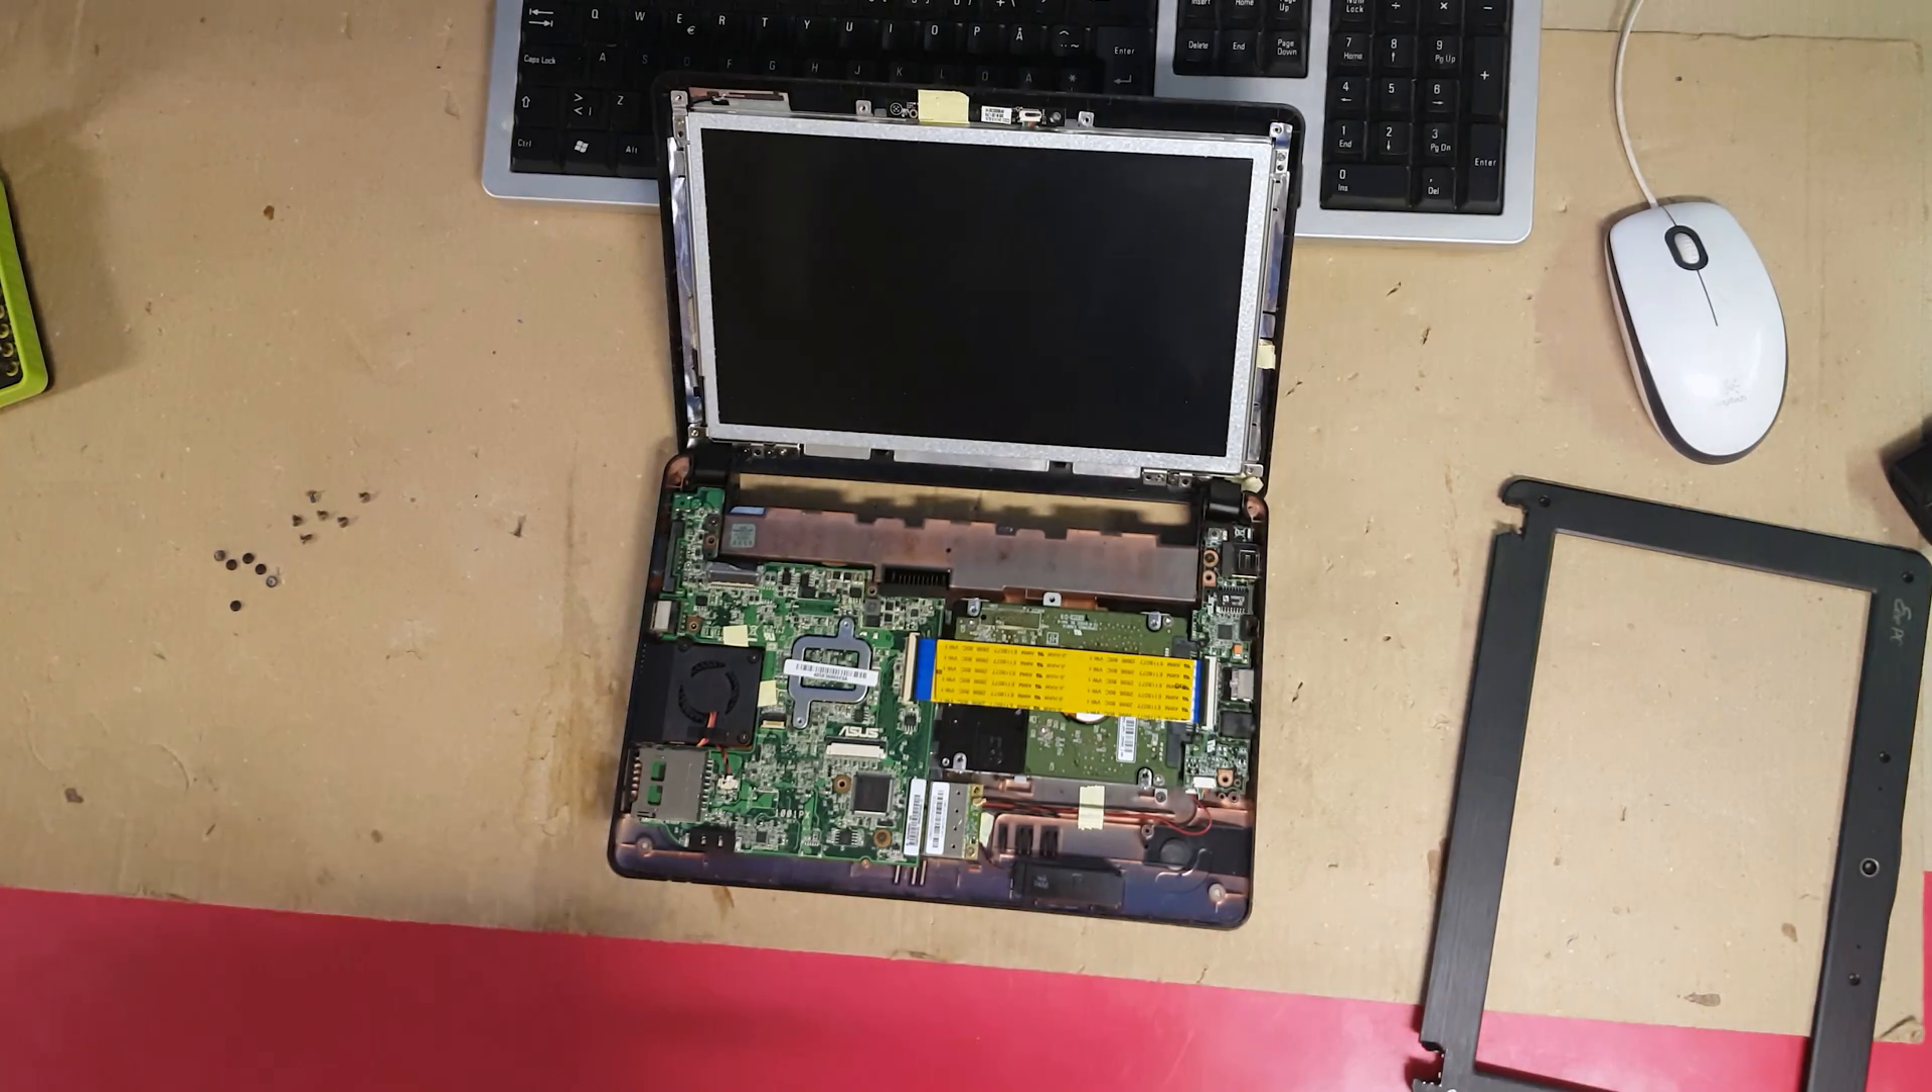So we got the frame off, but actually we probably should have first removed the motherboard and the hard drive and the other stuff because it's not really supposed to come off this way.